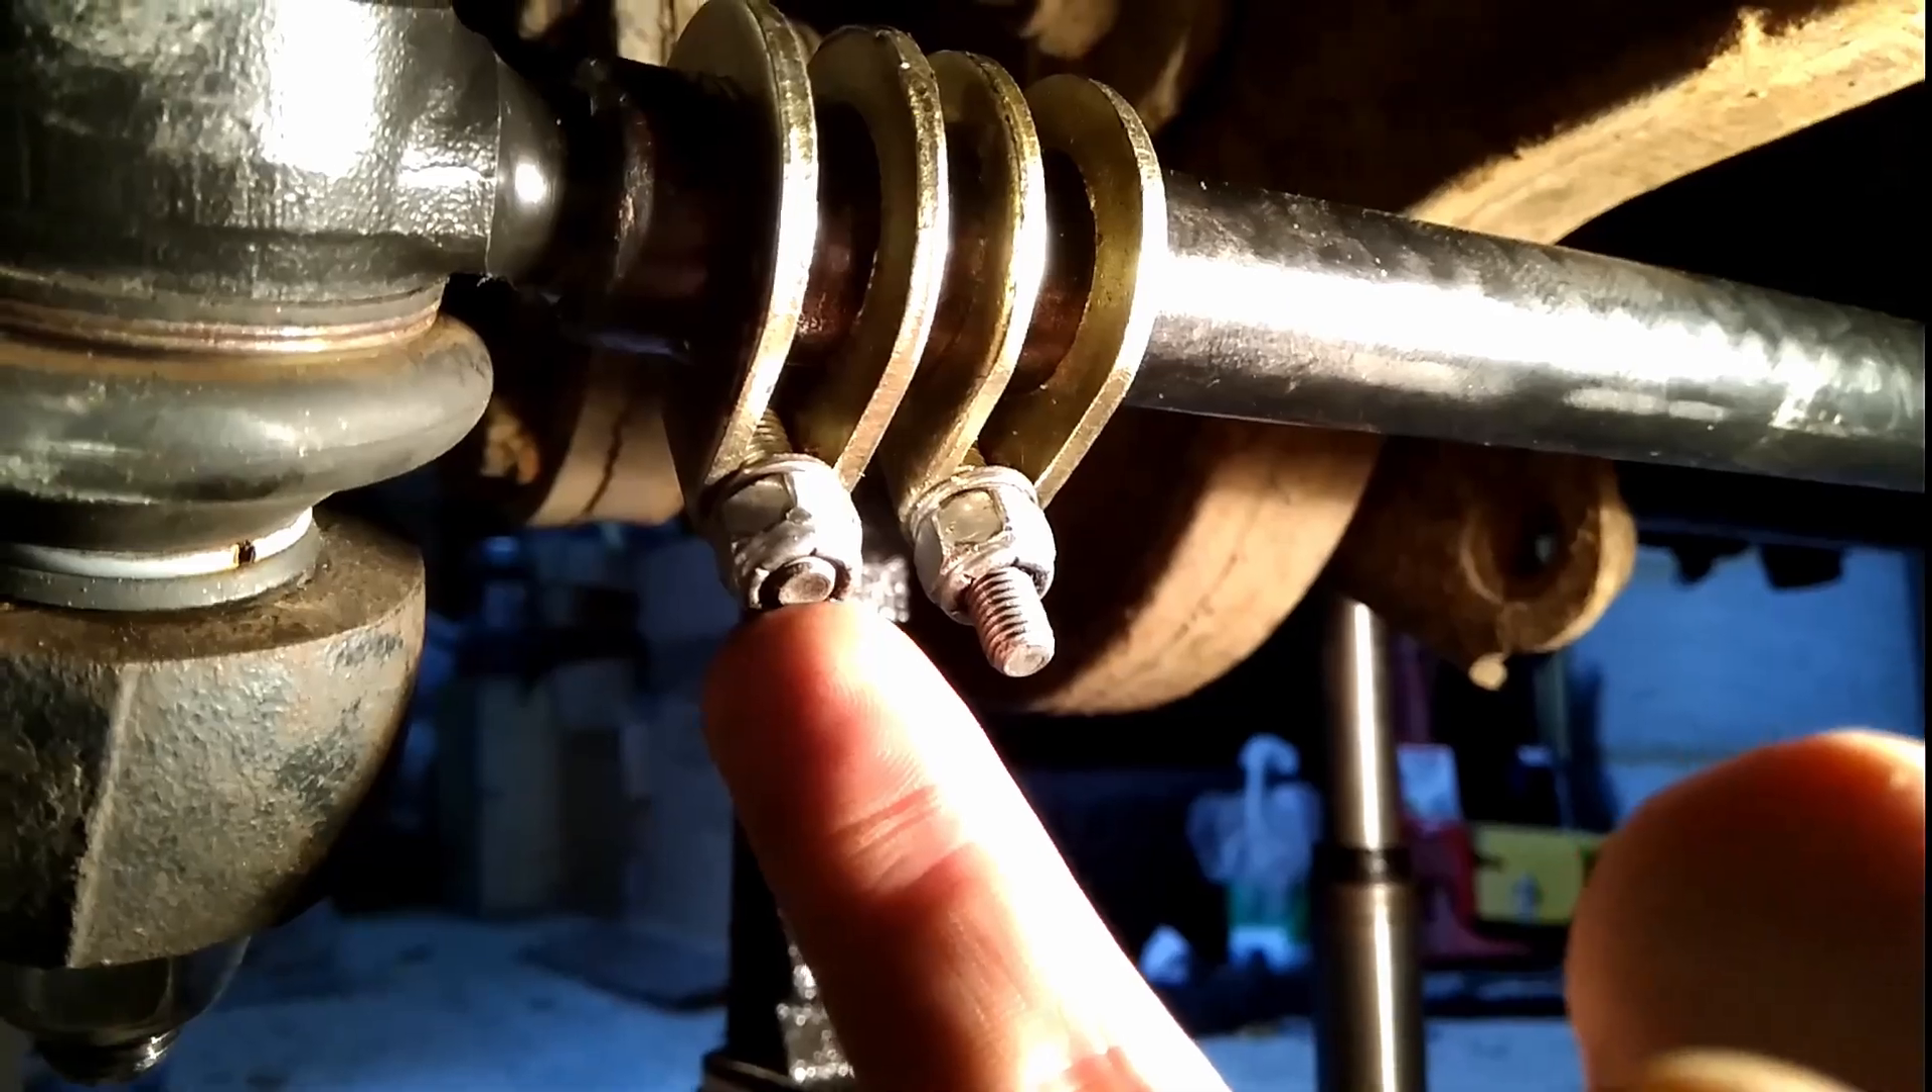There's not enough thread poking through for my liking.